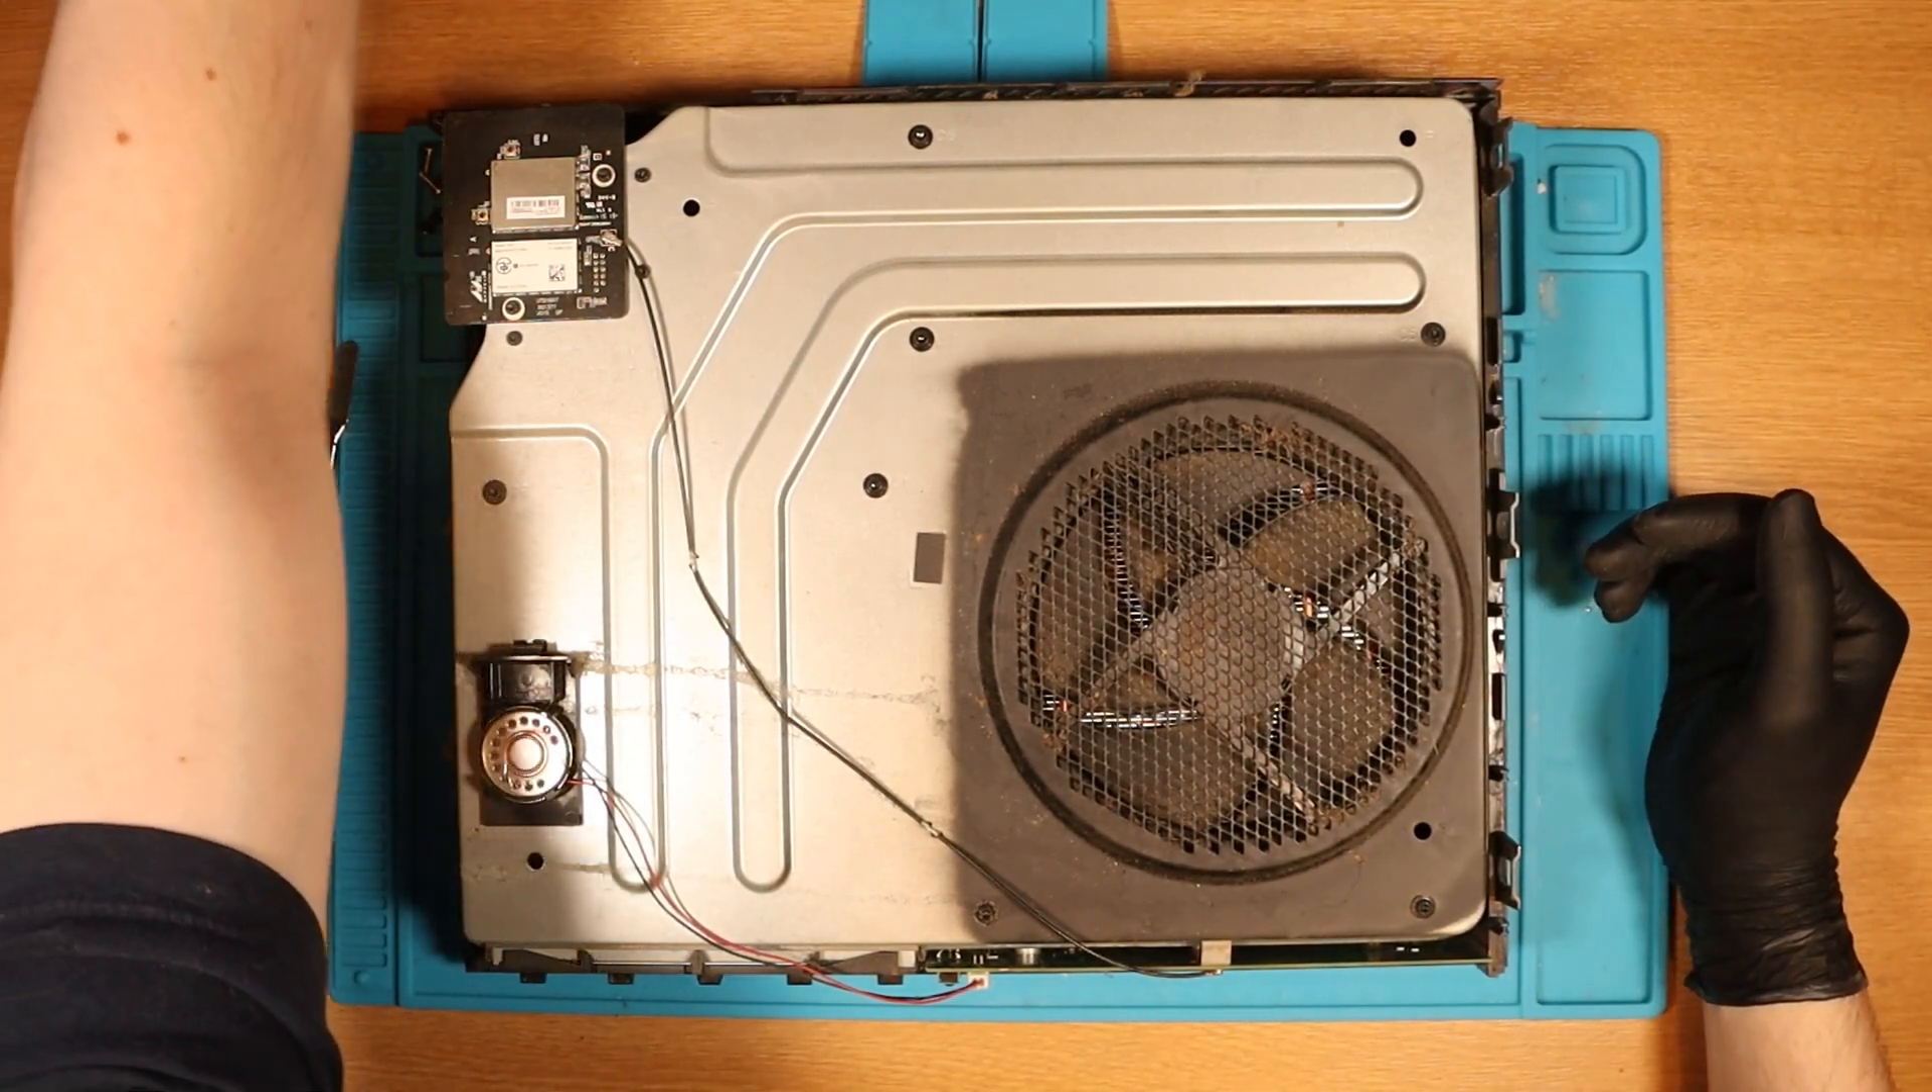I've only just taken the top case off and the unit itself seems fine.